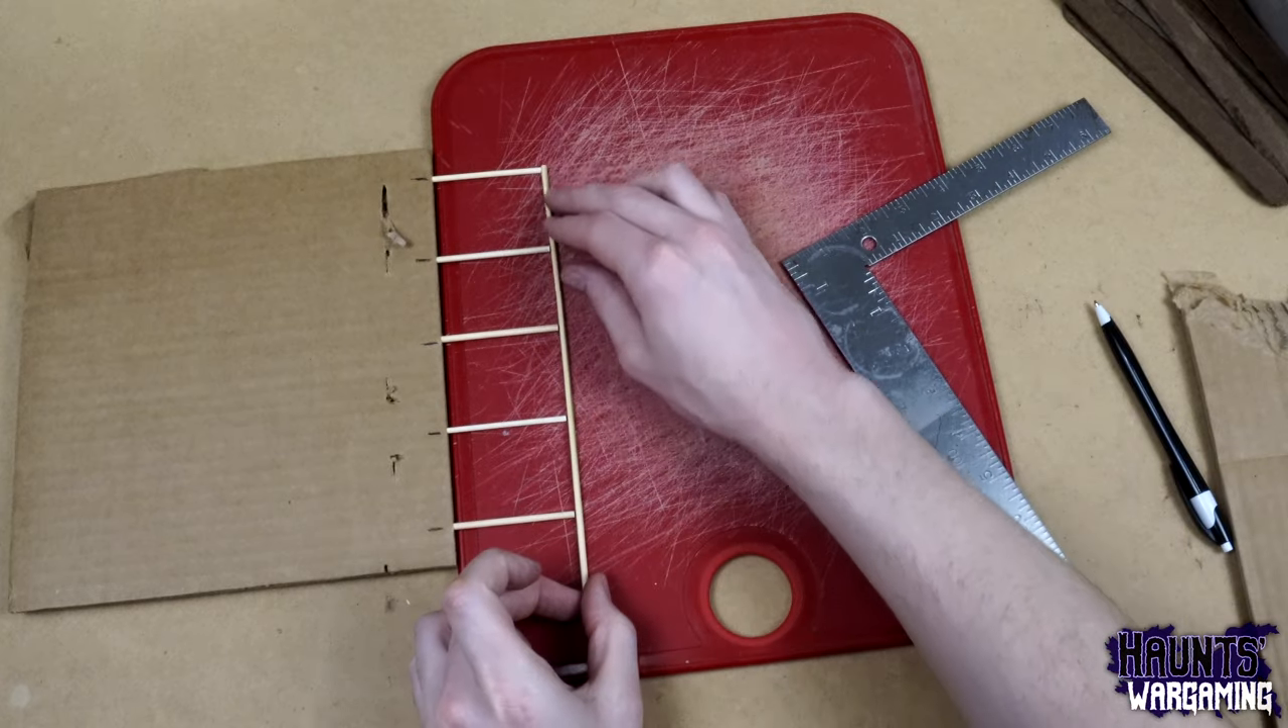I butted the cardboard jig up against the cutting board and supported it so that the skewer sticks laid flat against the cutting board.